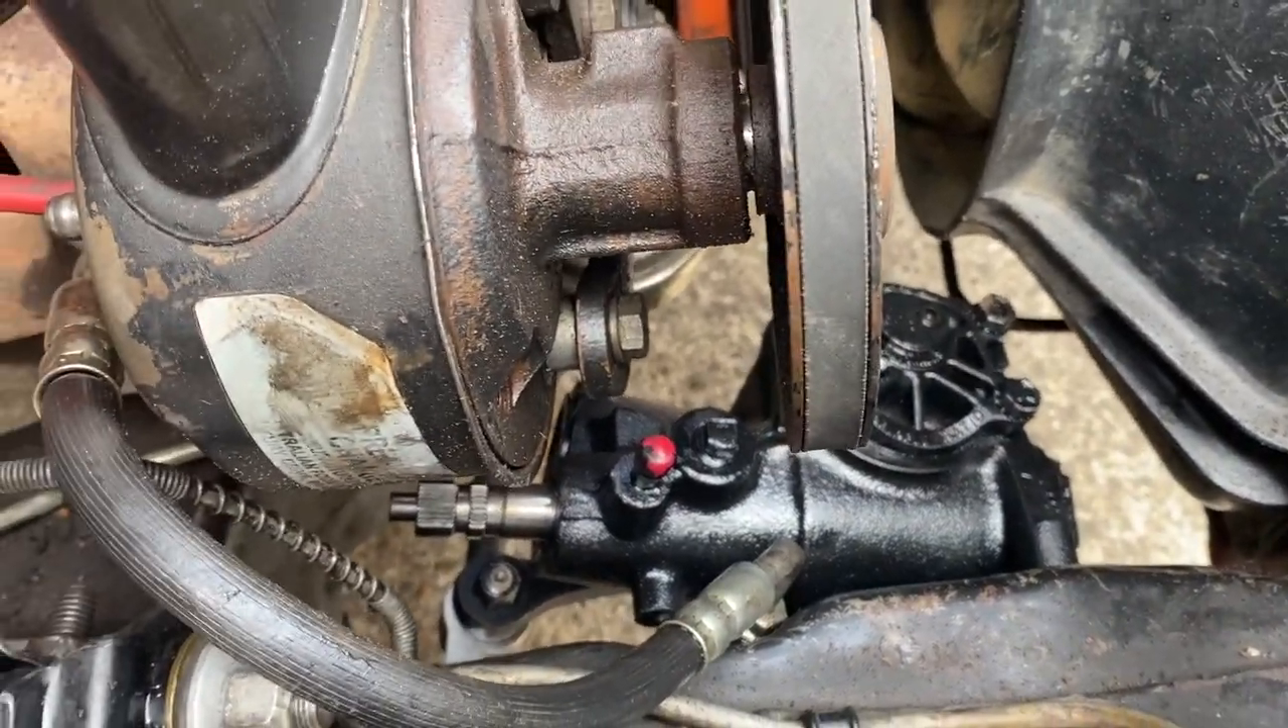Okay, so that's the new power steering box down there. I haven't actually hooked it up to any hoses or anything.